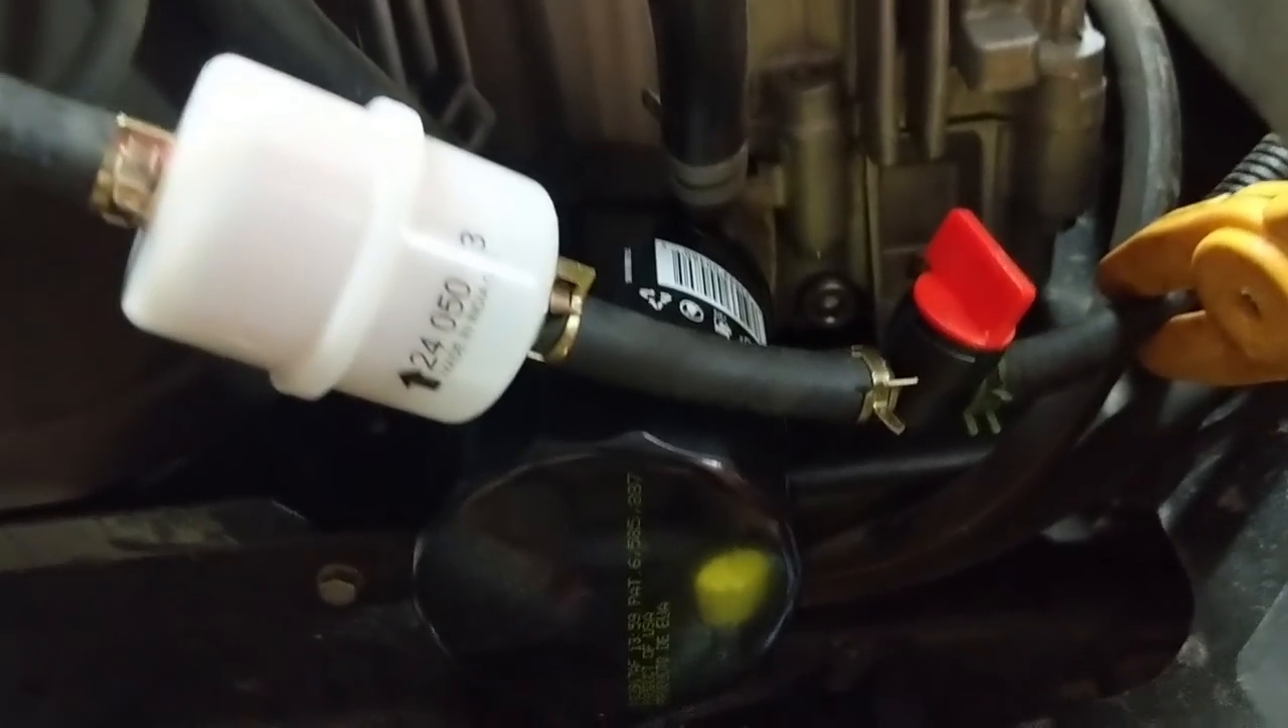I have shutoff valve installed, new fuel filter installed.